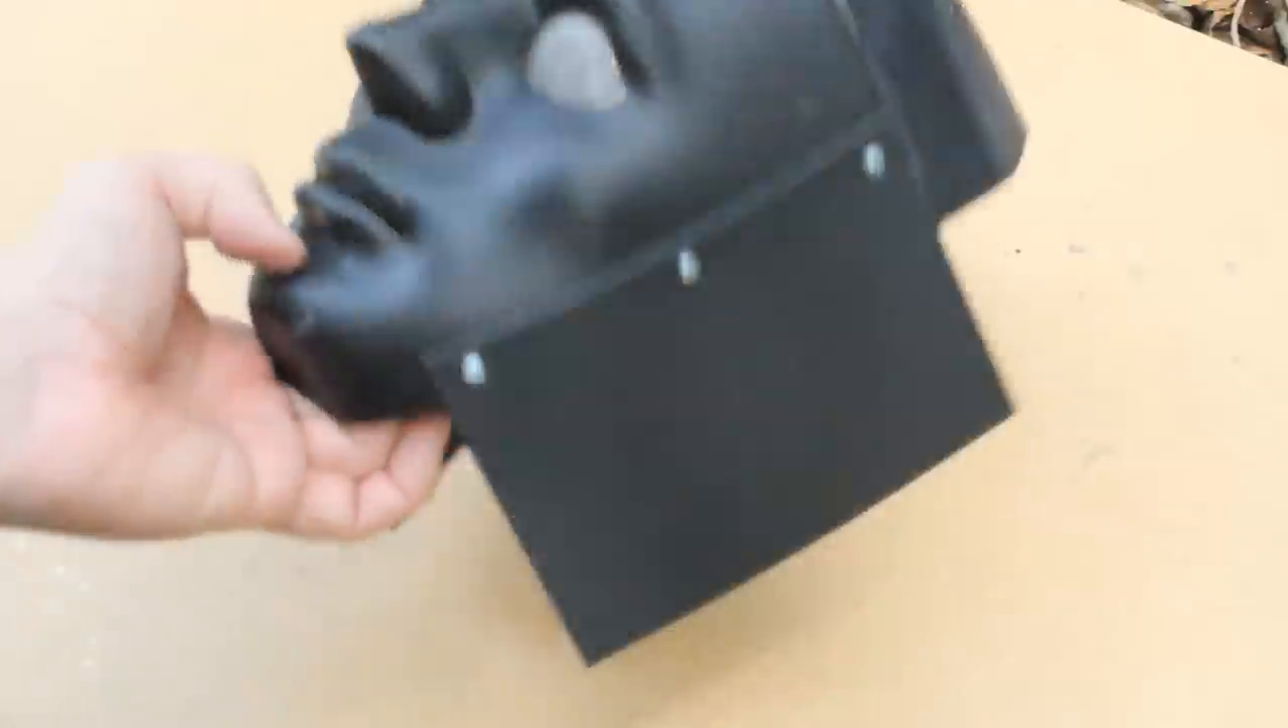So I've just bolted a piece of plastic to the side to extend the side.